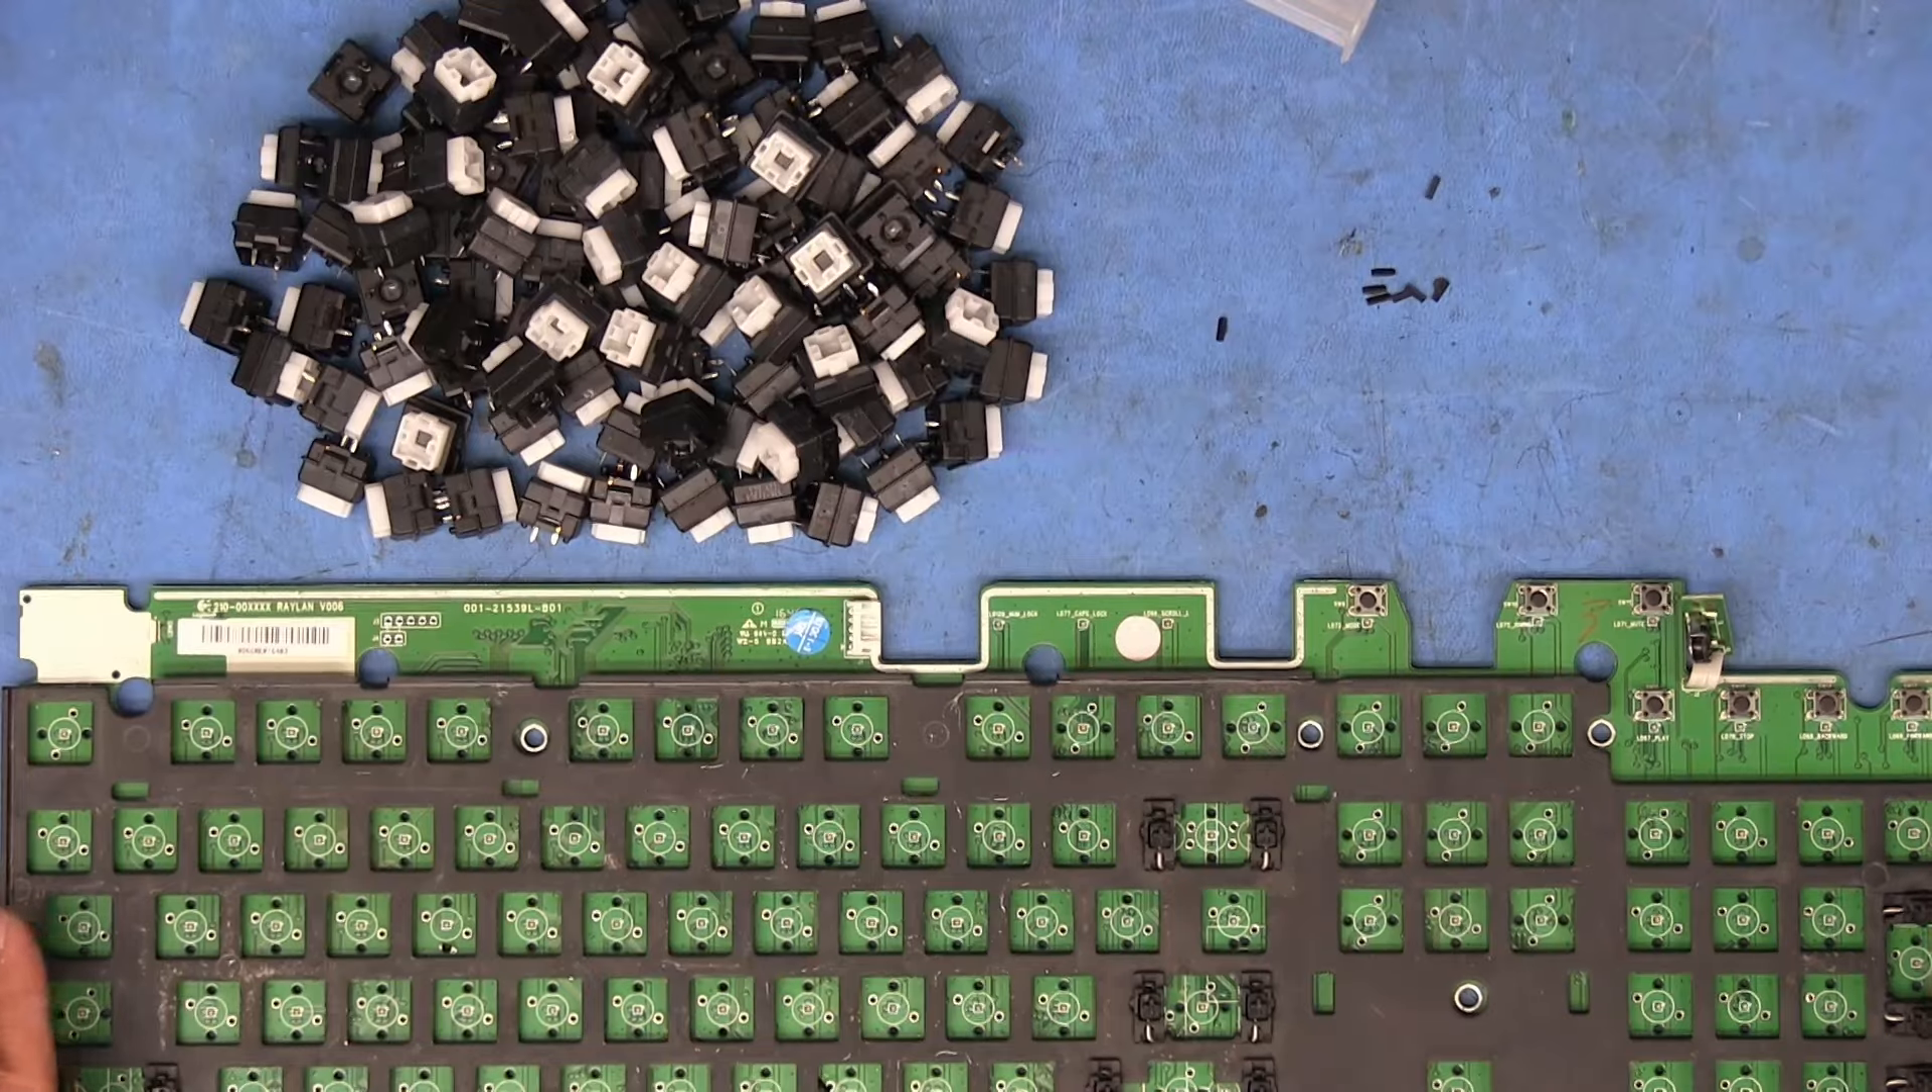I've got all of the switches removed from the board.